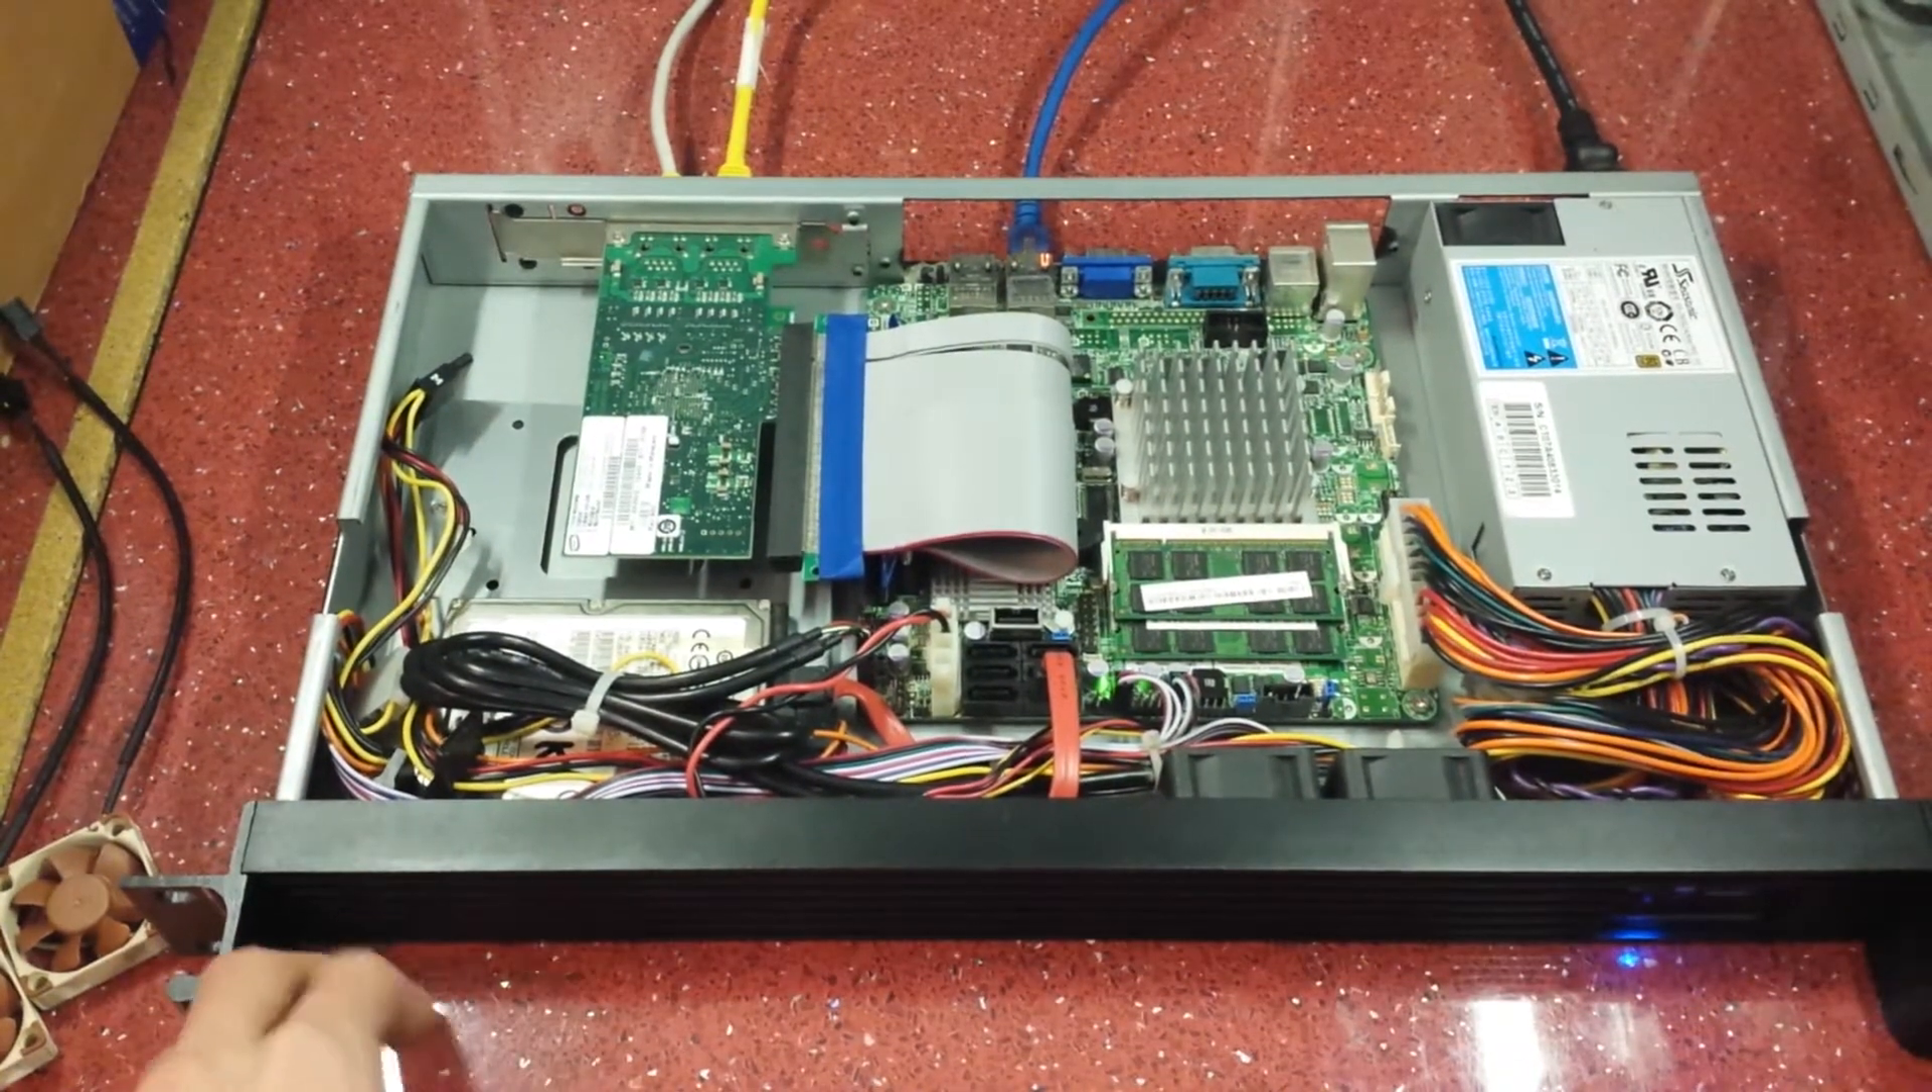So there's the top lid off and now you can see the guts of the system.